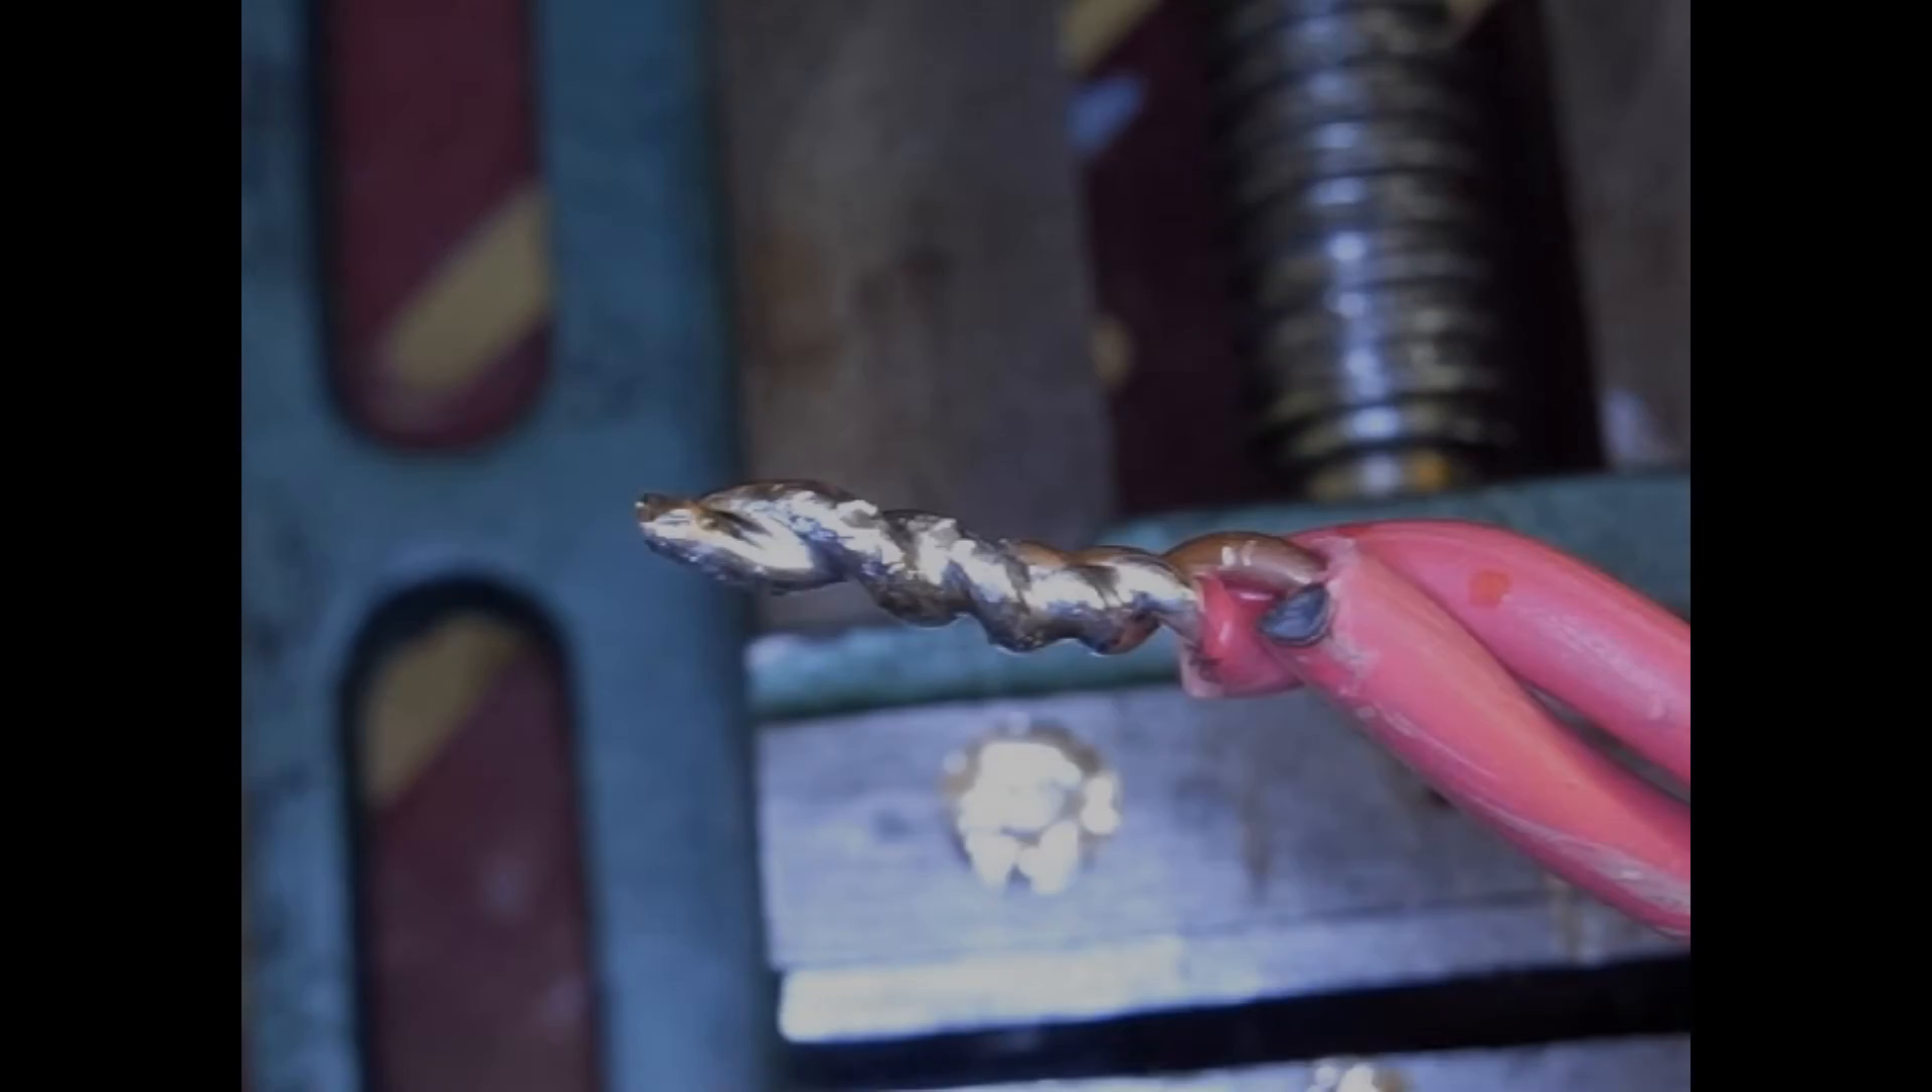So, there's a joint that is completely heat soaked and completely joined with solder.